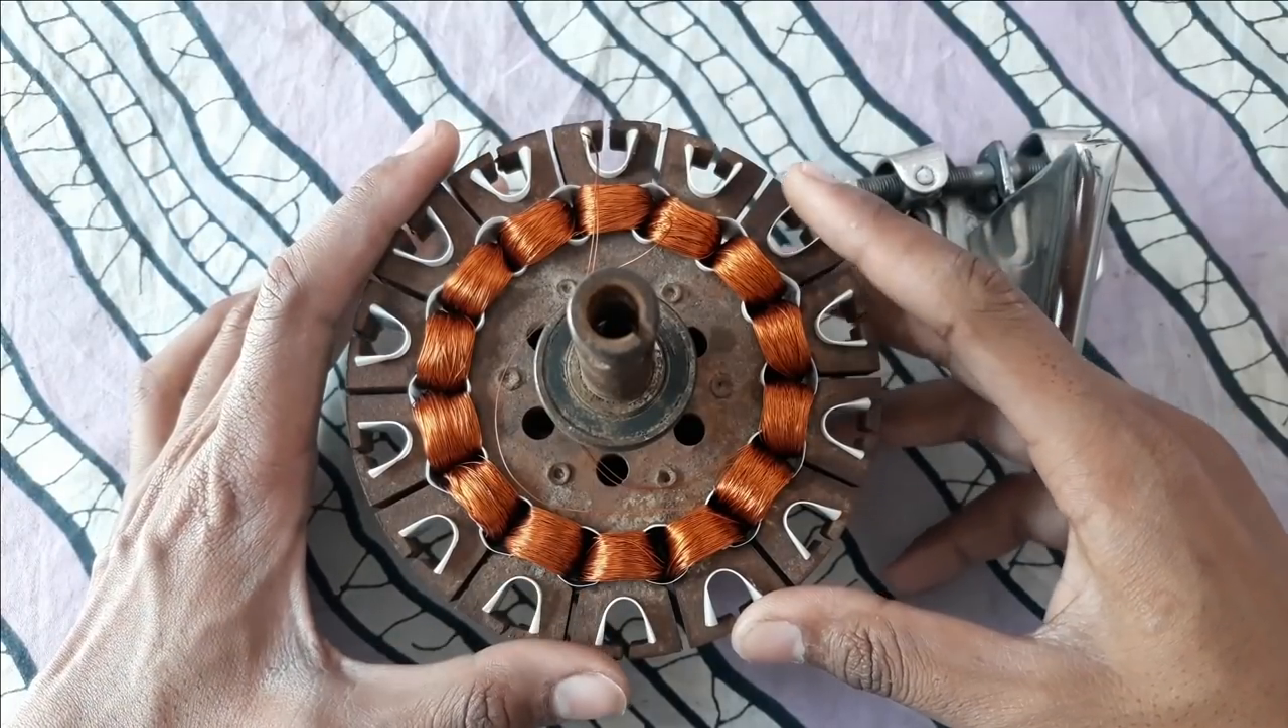हमने इस्टेटर को मसीन से निकाल लिया है और यहां पर रनिंग कोईल के लिए पेपर लगा कर कम्प्लीट कर दिये हैं।